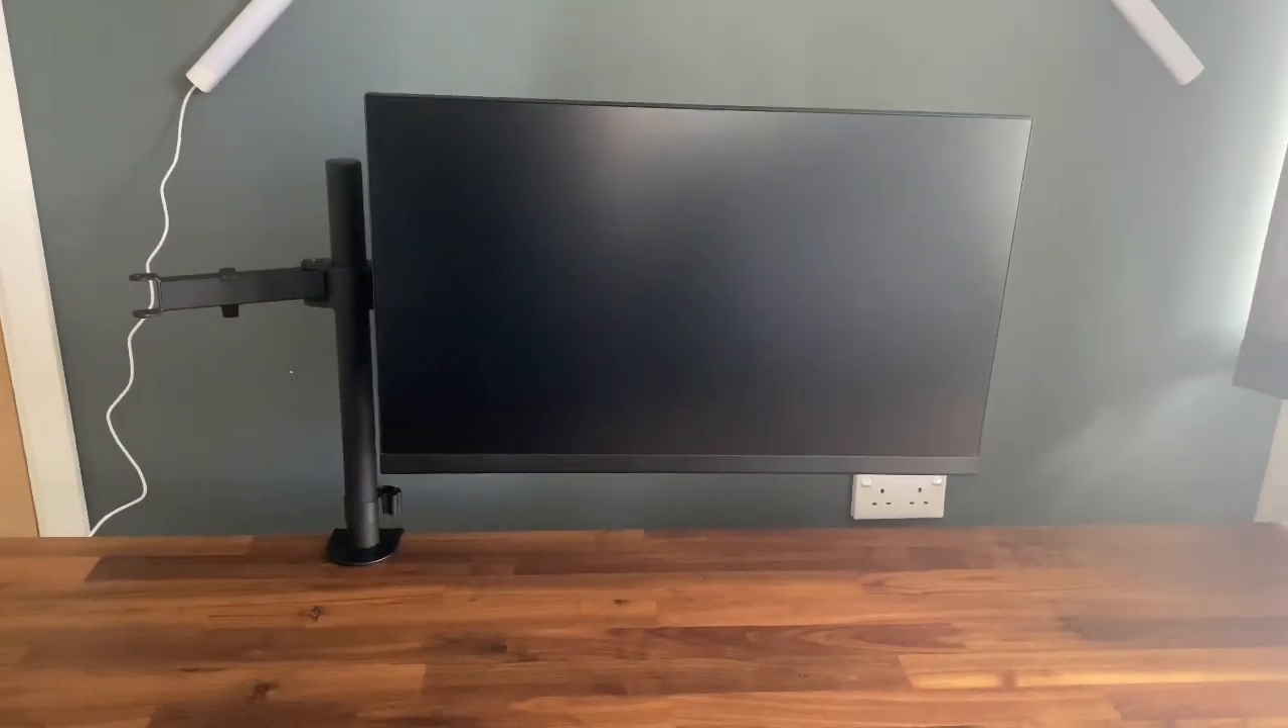So here we have the monitor now mounted and like i said it is nice and central to the desk as that is going to be the main monitor.